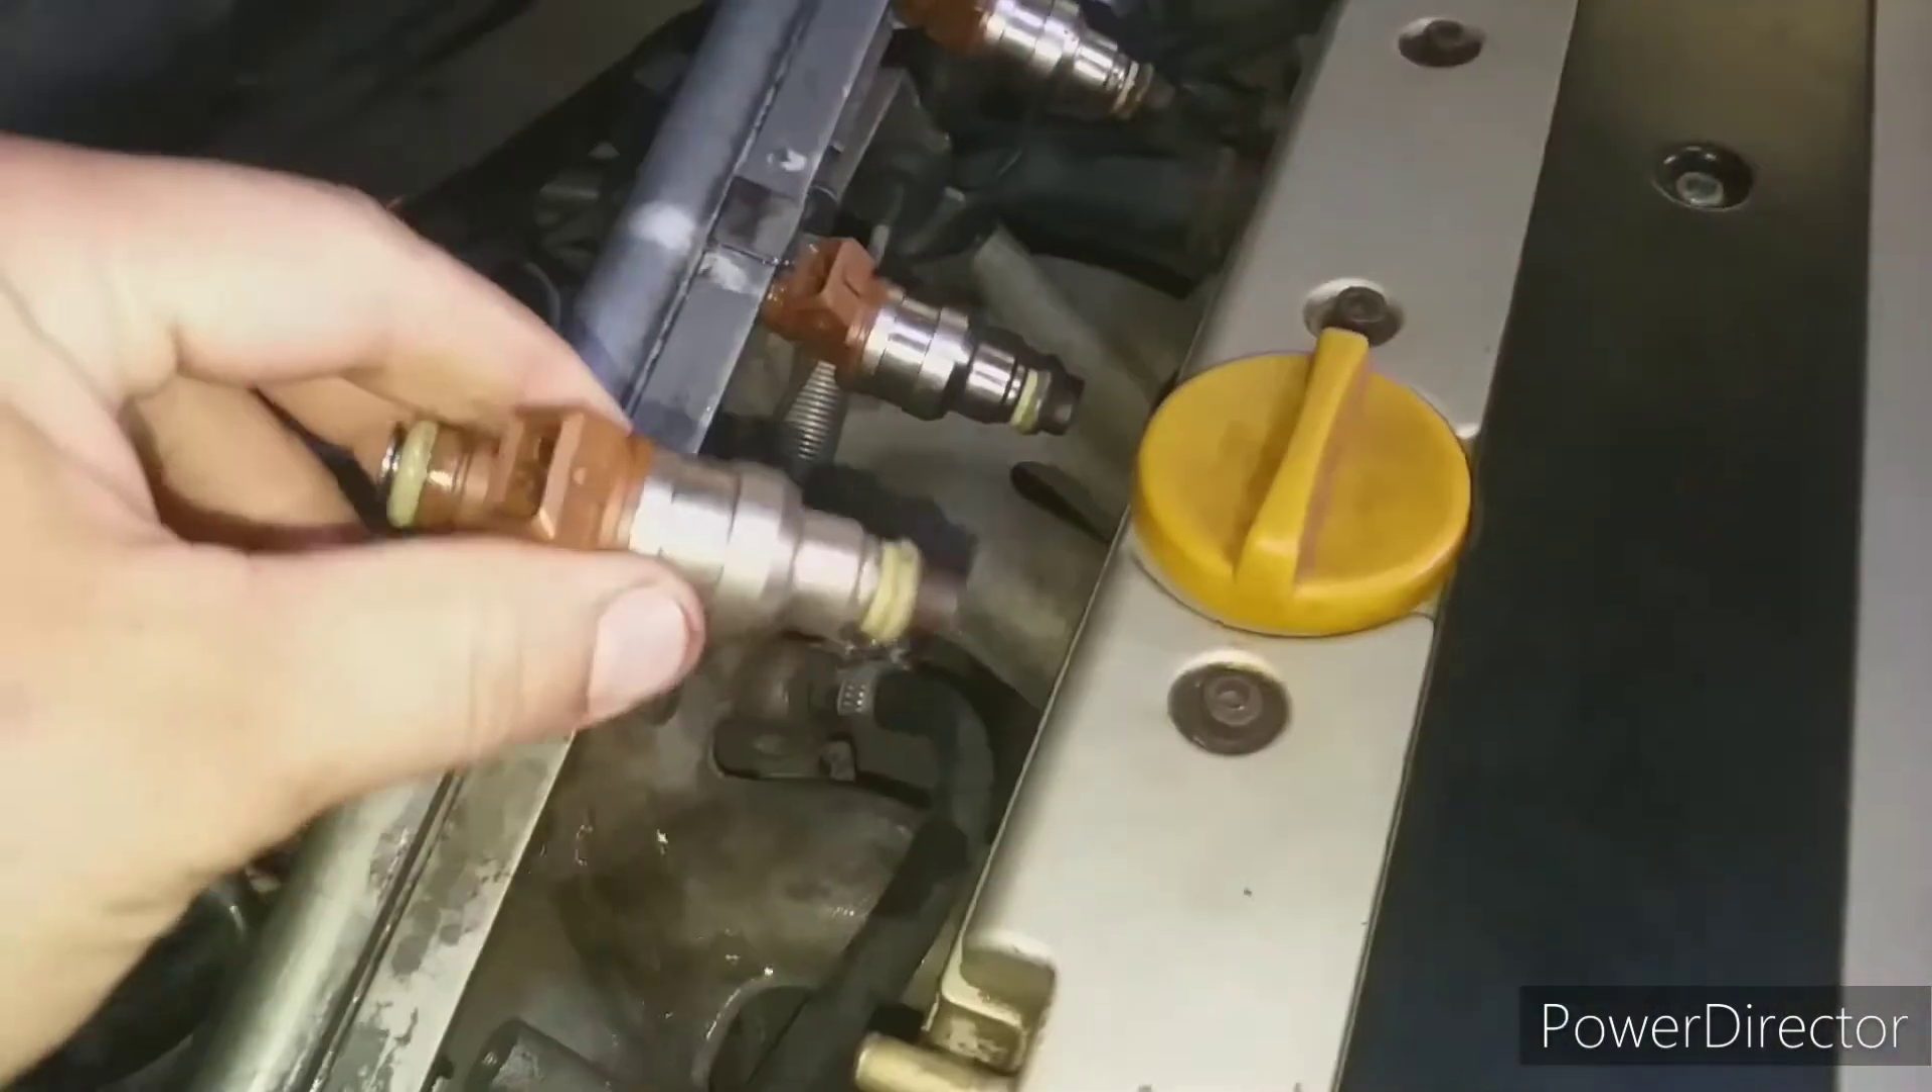O bico já tá solto. É só puxar que ele sai, ó.